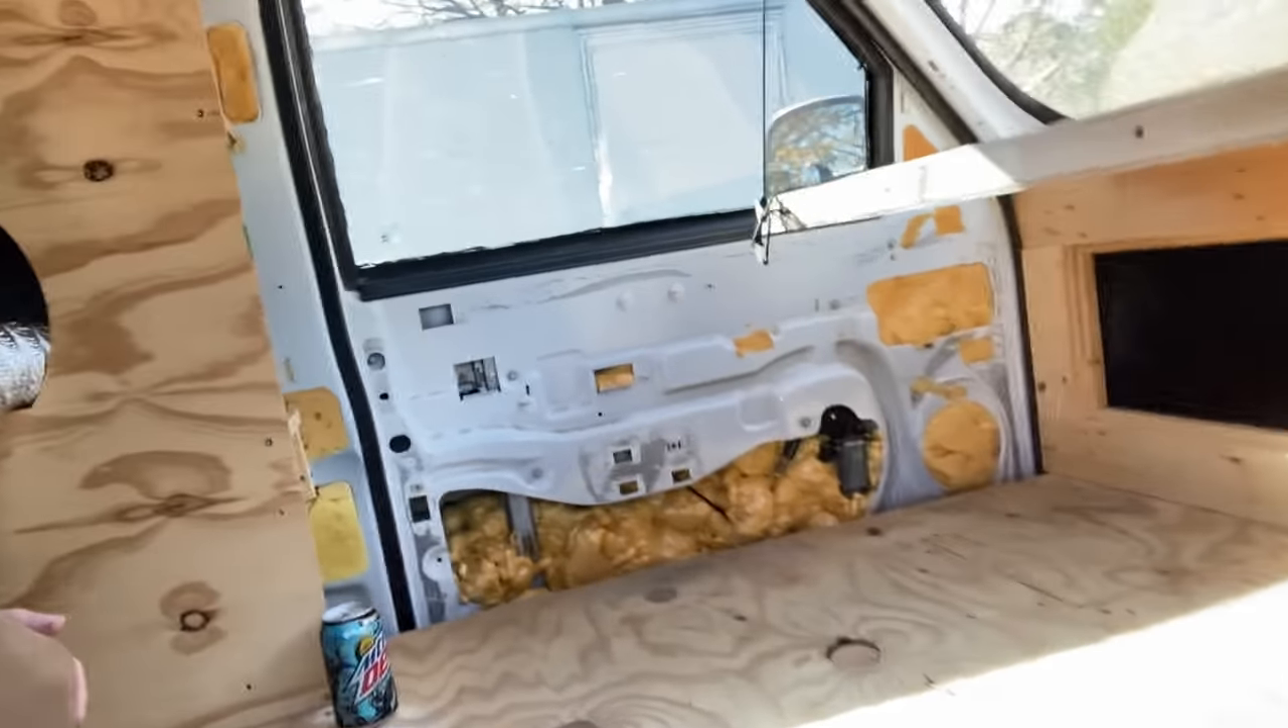Still got to do that door it needs a cover.